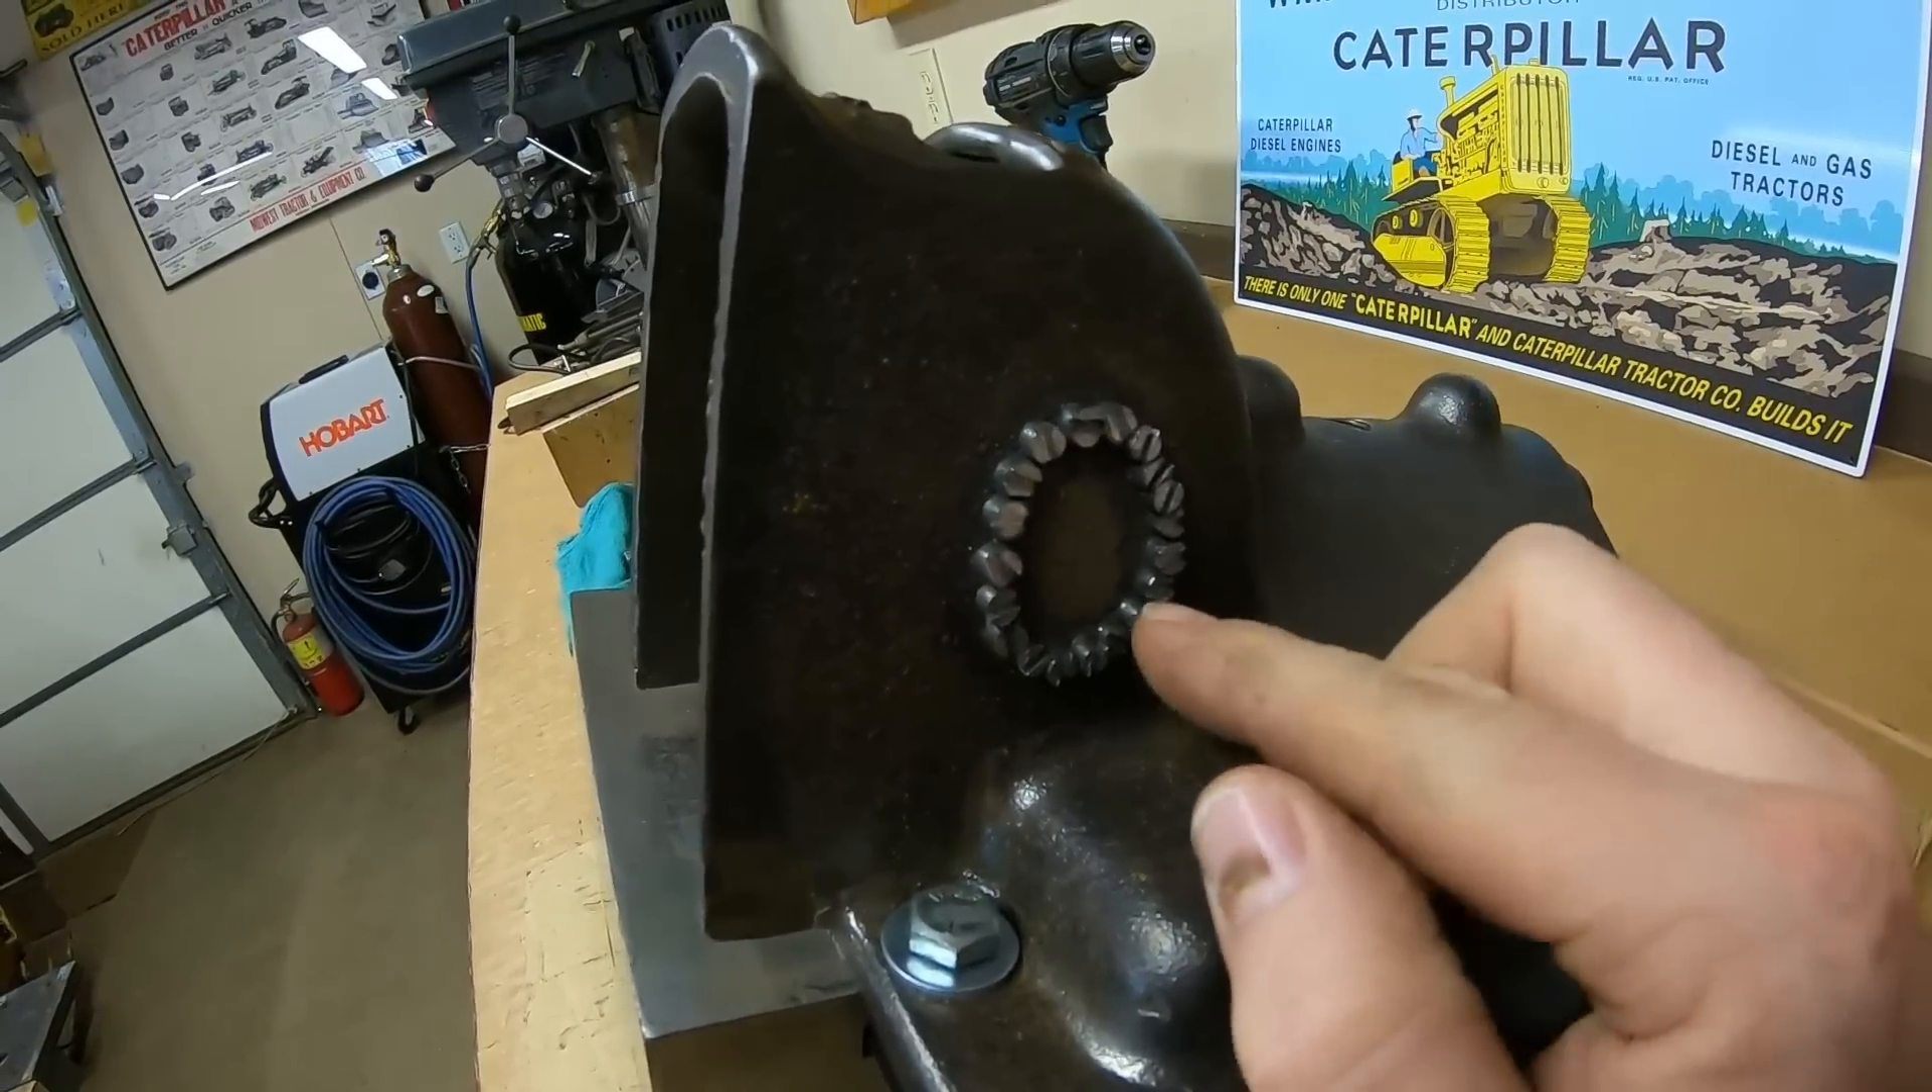I ended up sinking 19 stitch screws to make my way around the entire perimeter.